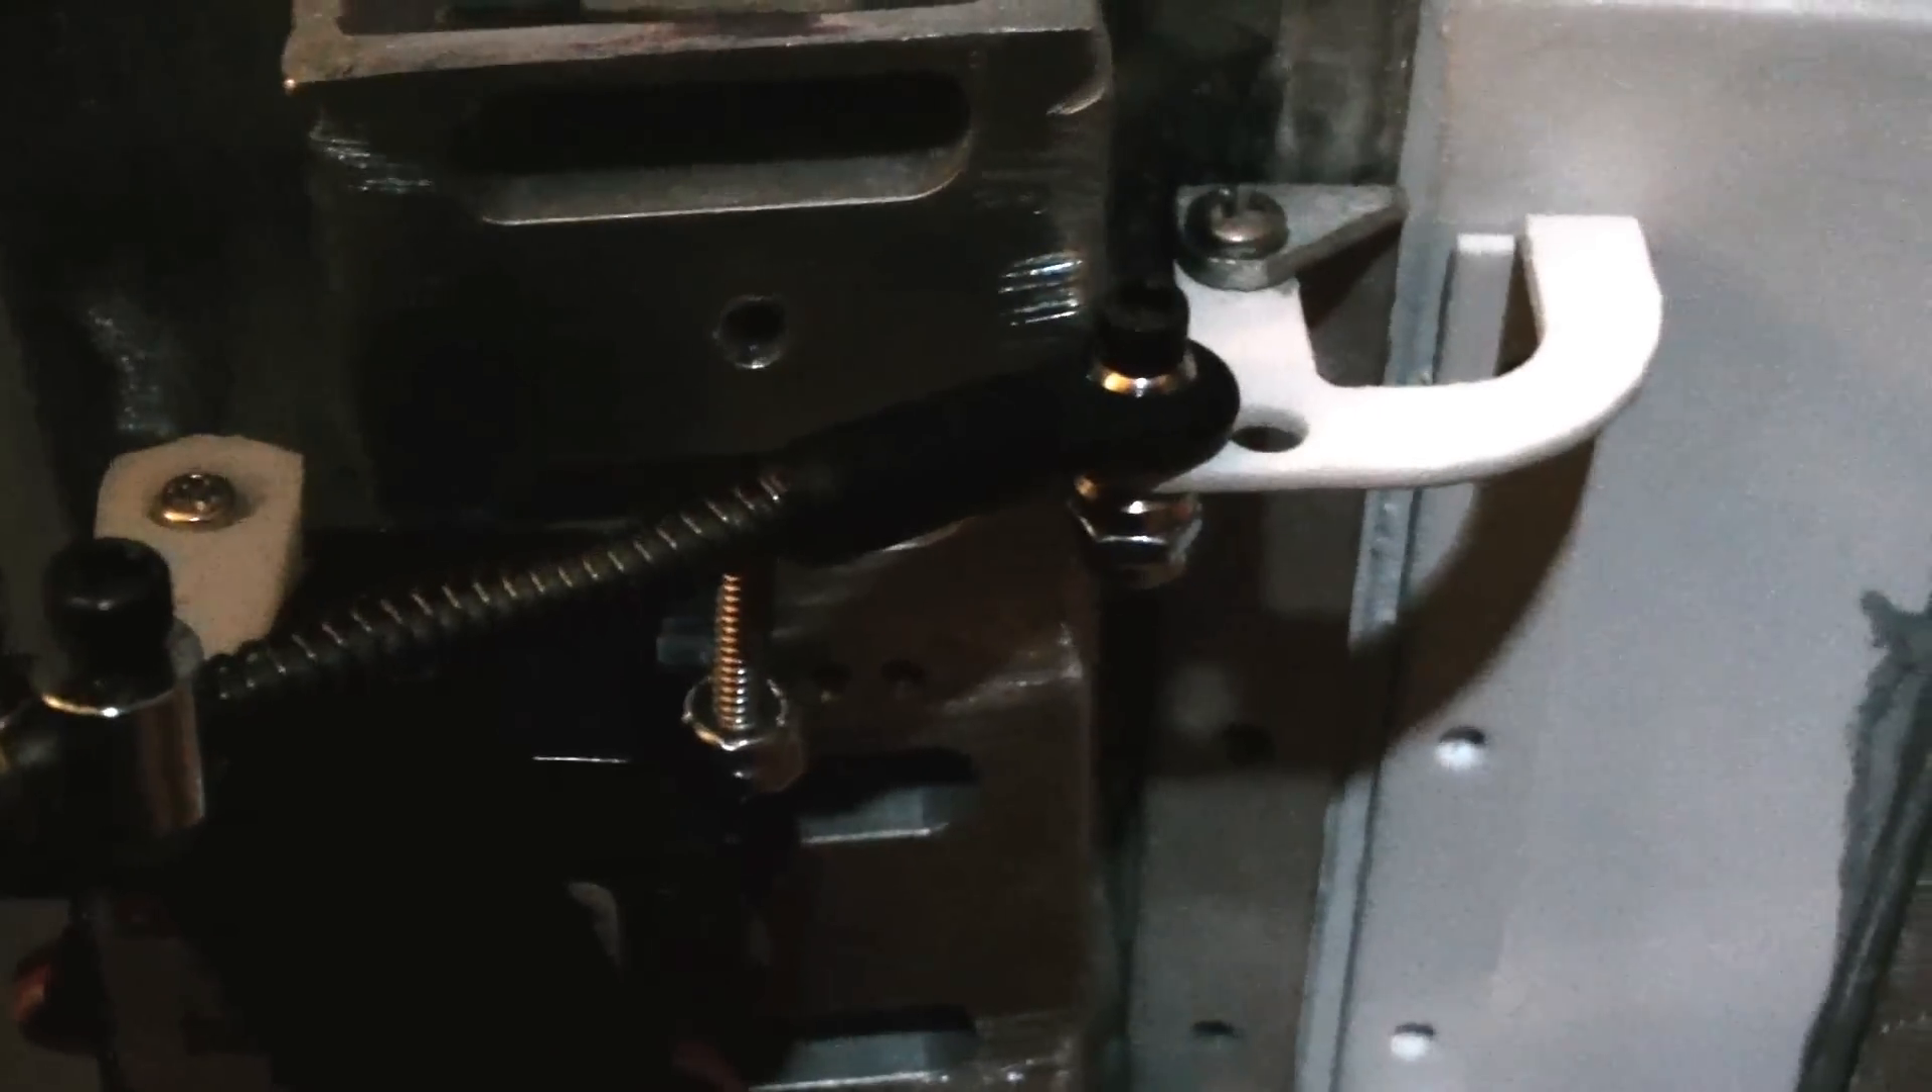I have added a spring to the push rod assembly I have made.